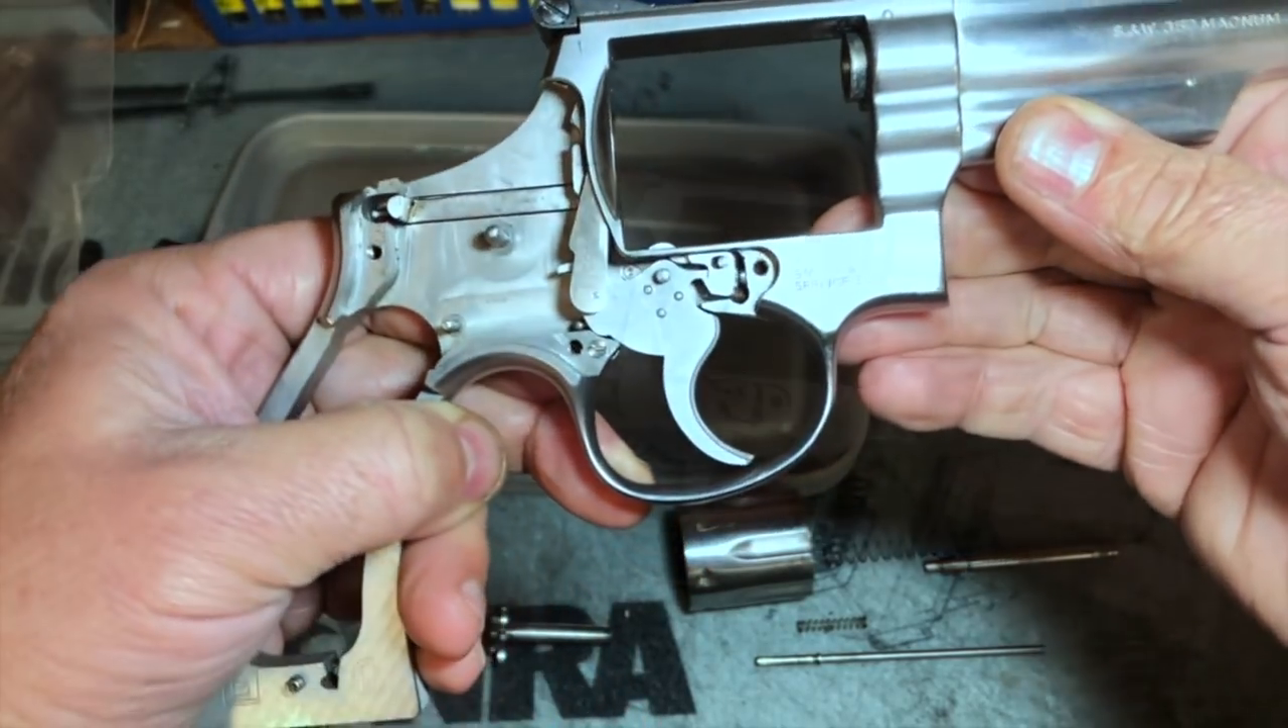And here is our nice clean trigger all ready for installation back inside the Model 66. And the trigger is back where it belongs.